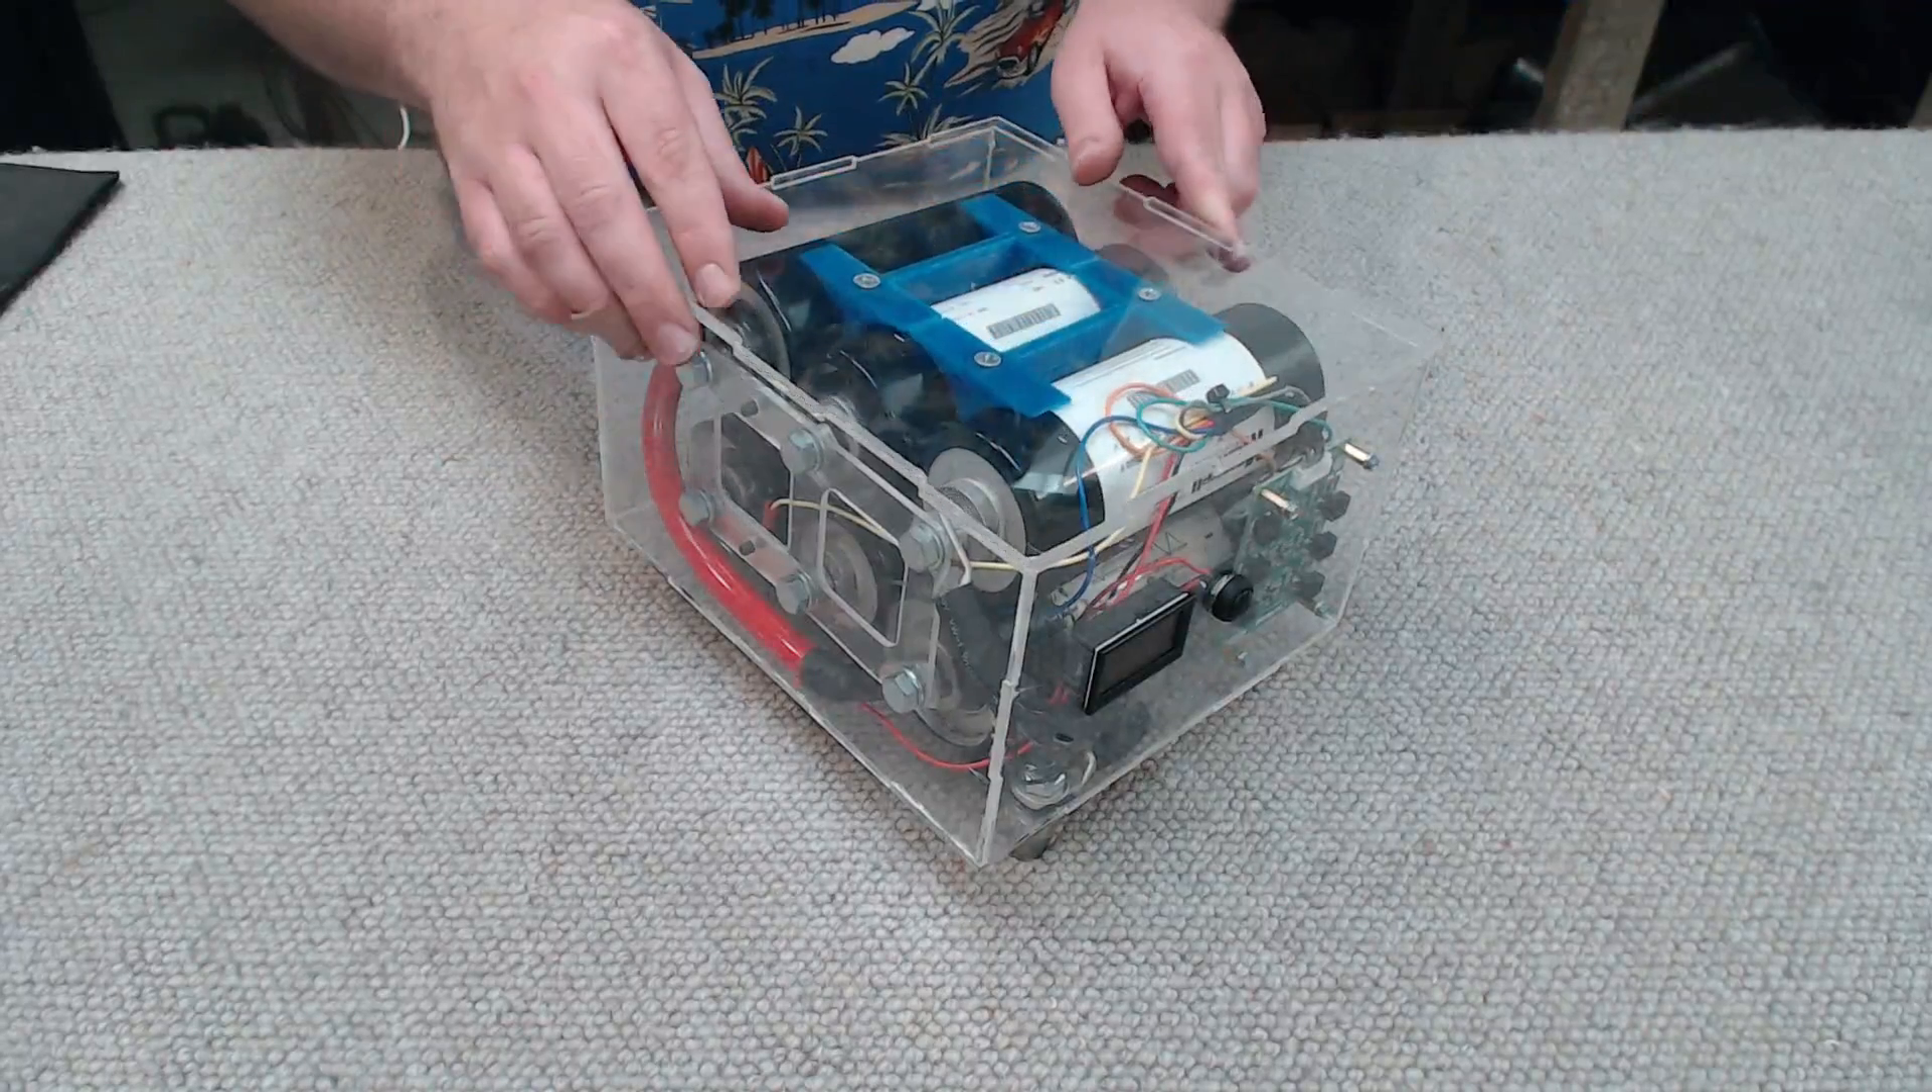I've got the capacitor bank mounted inside the box.